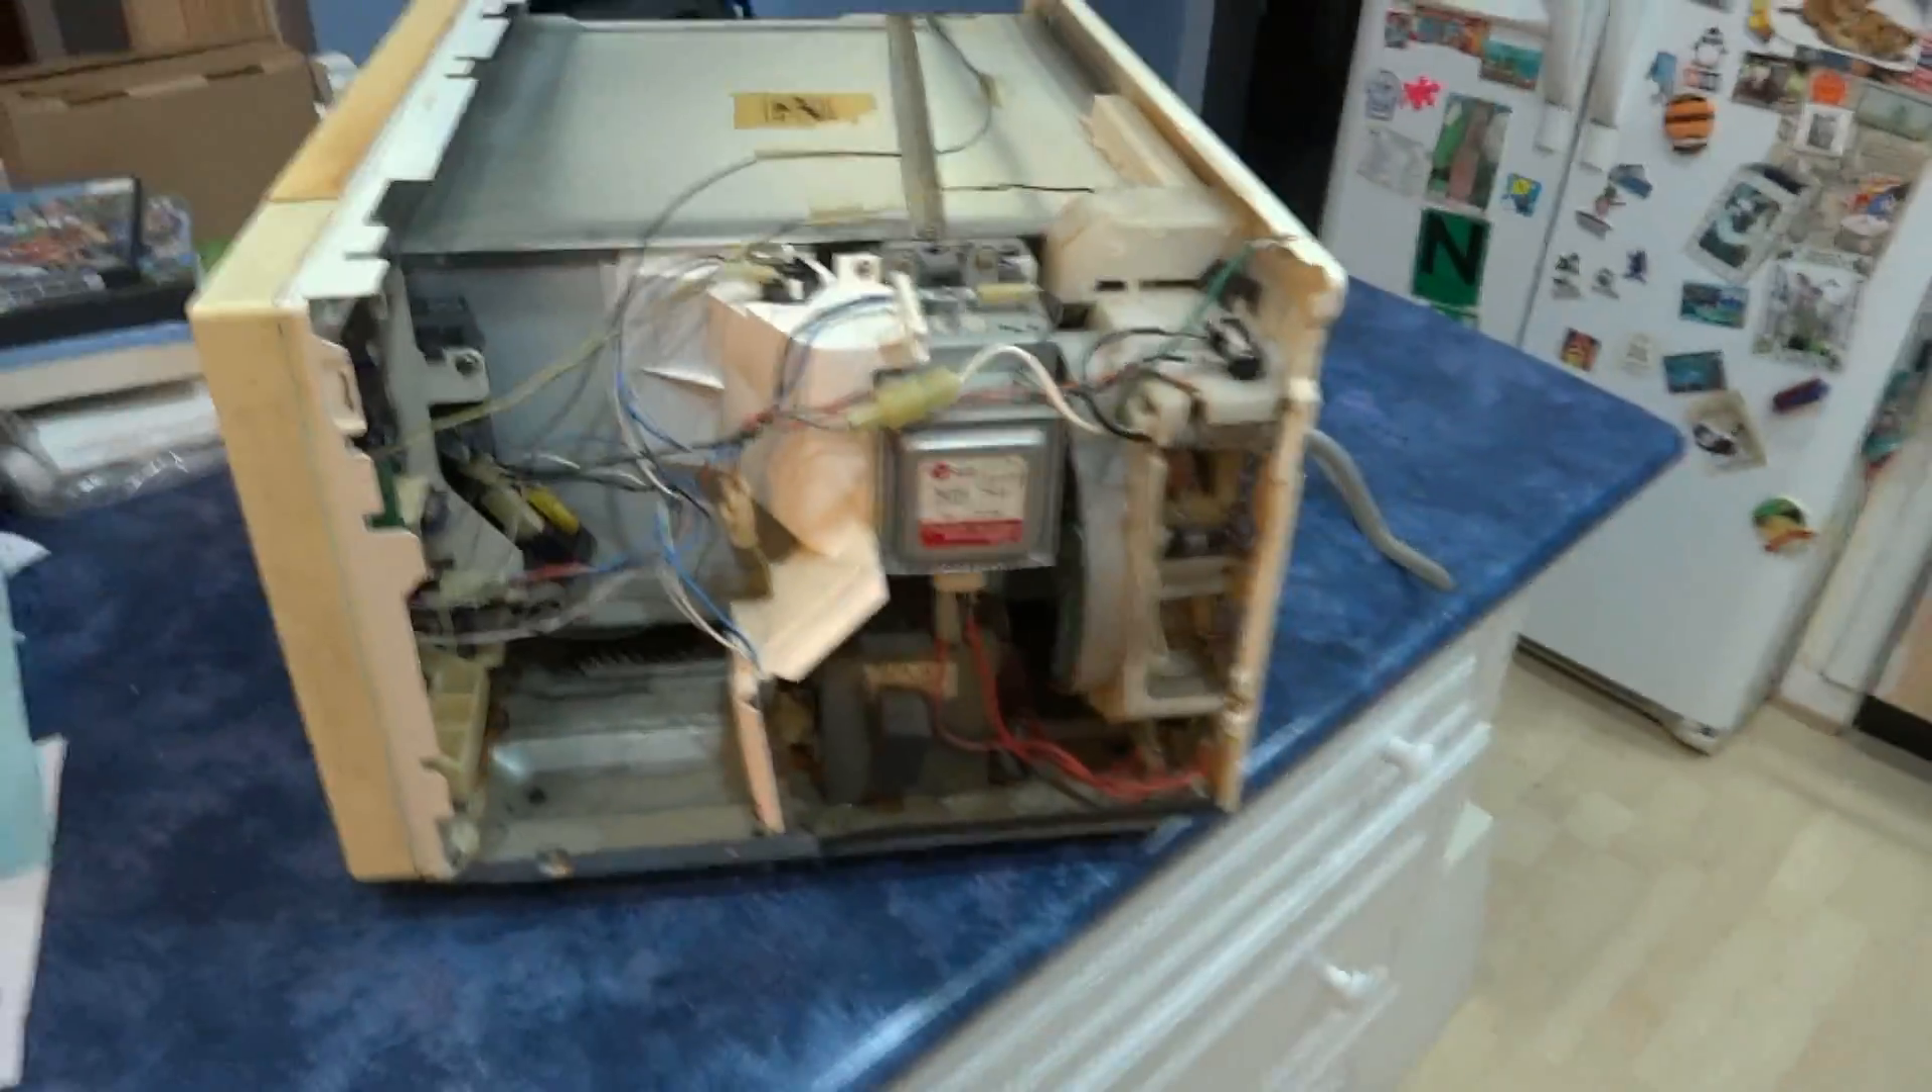We got the side off this unit here and I've done work on this before.